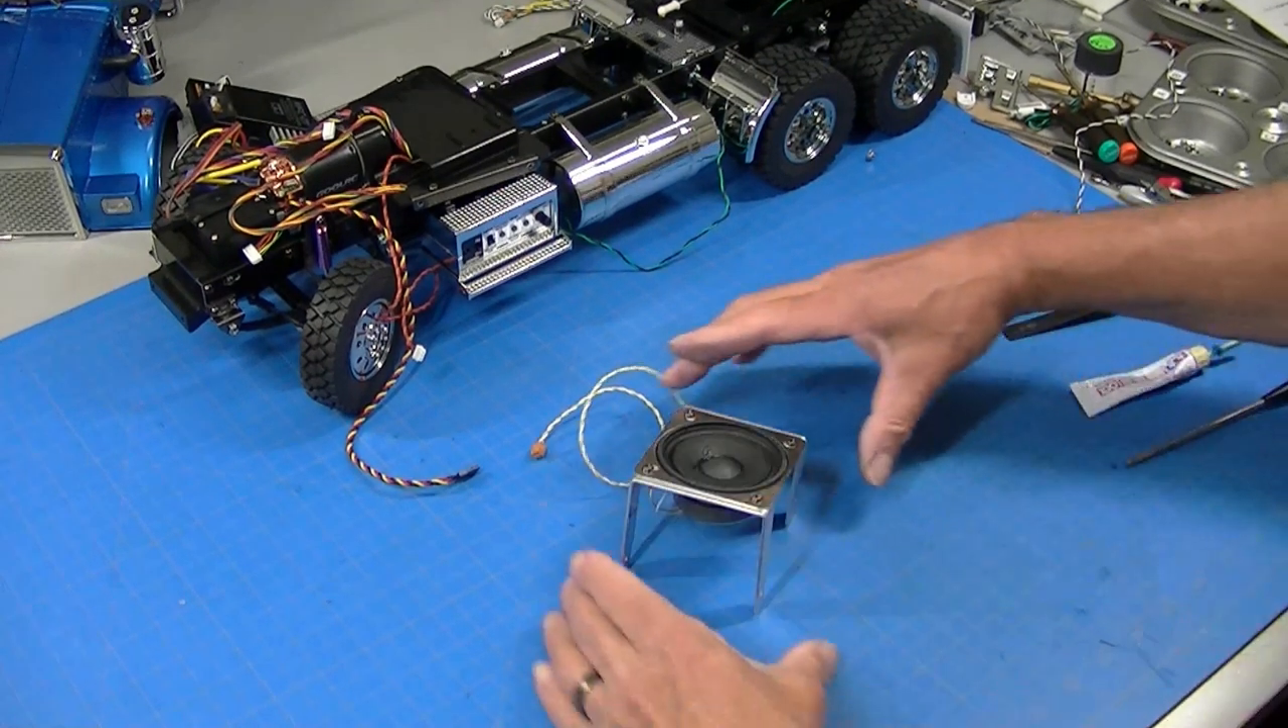There's my two brackets mounted to the speaker.